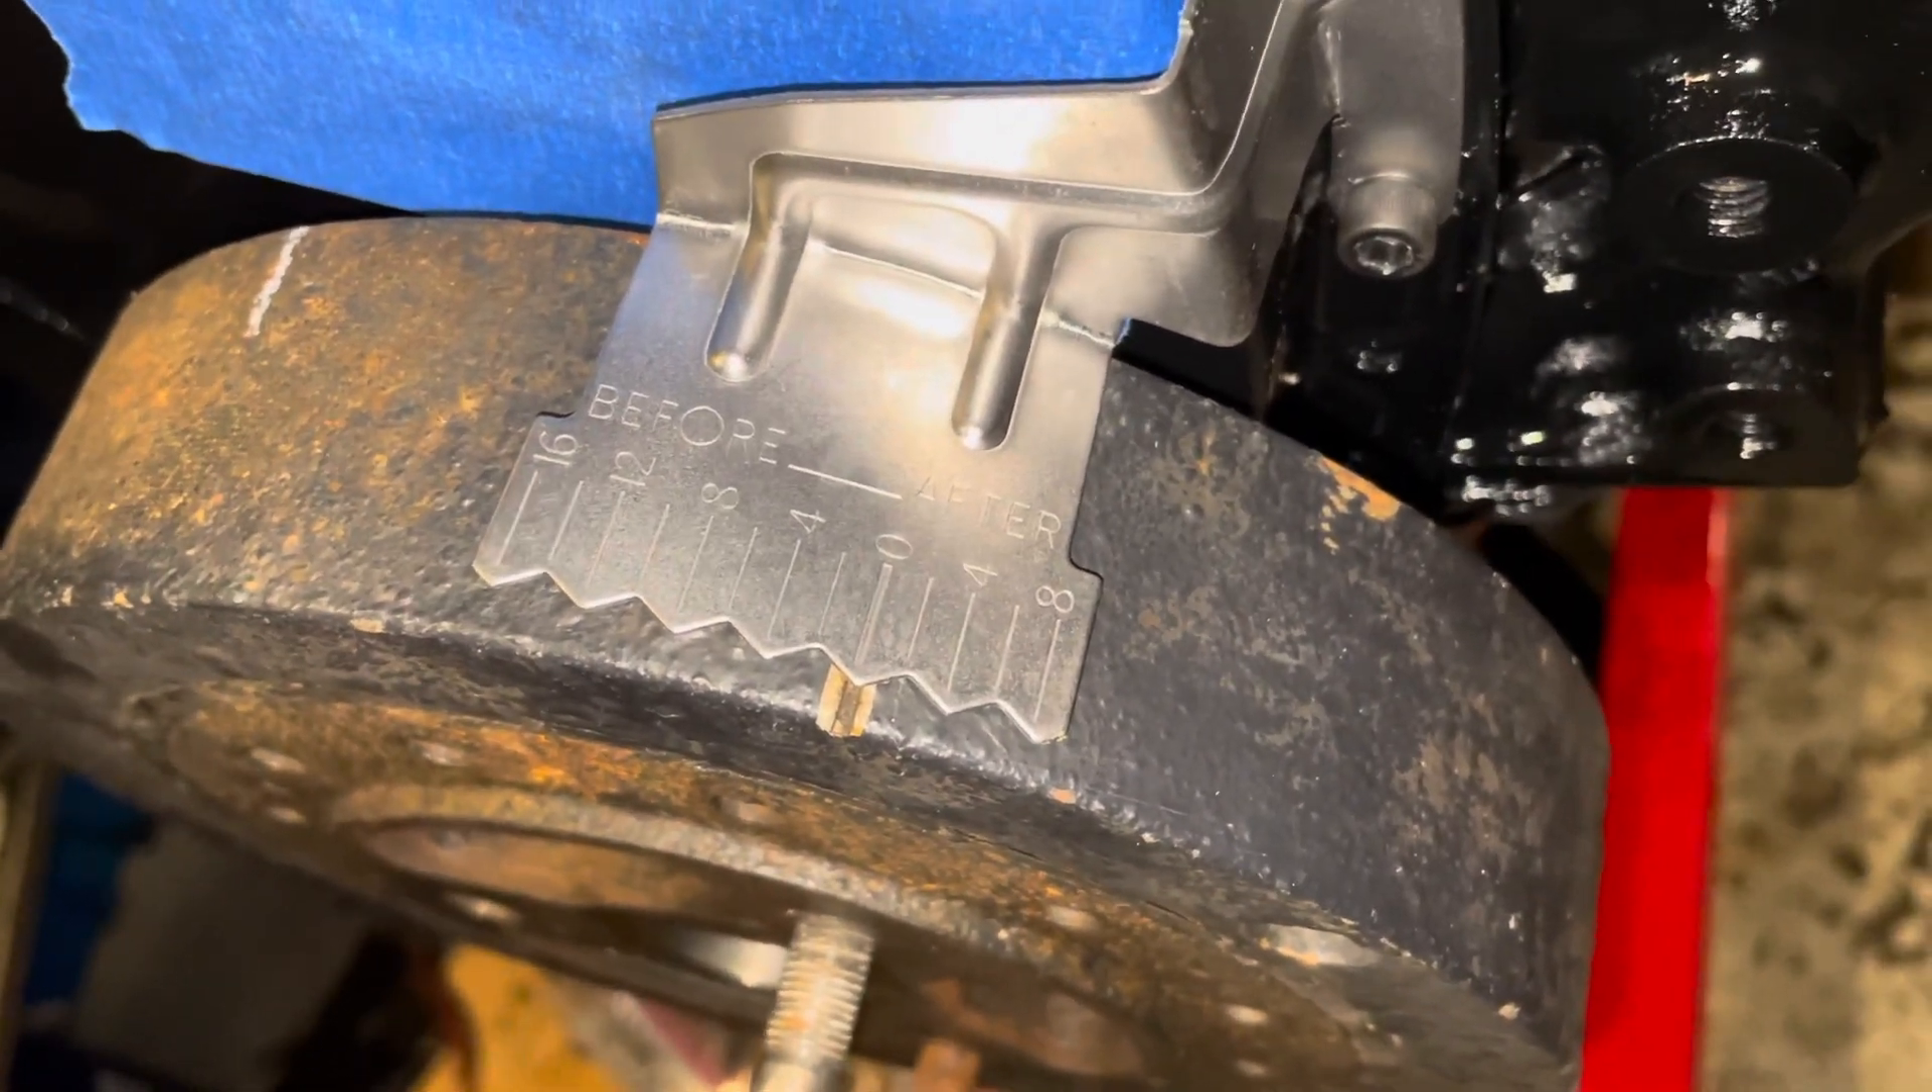What I want to show you that is this timing tab this metal timing tab is lined up right on the white mark so it's verification that I found top dead center and it's a pretty good match.